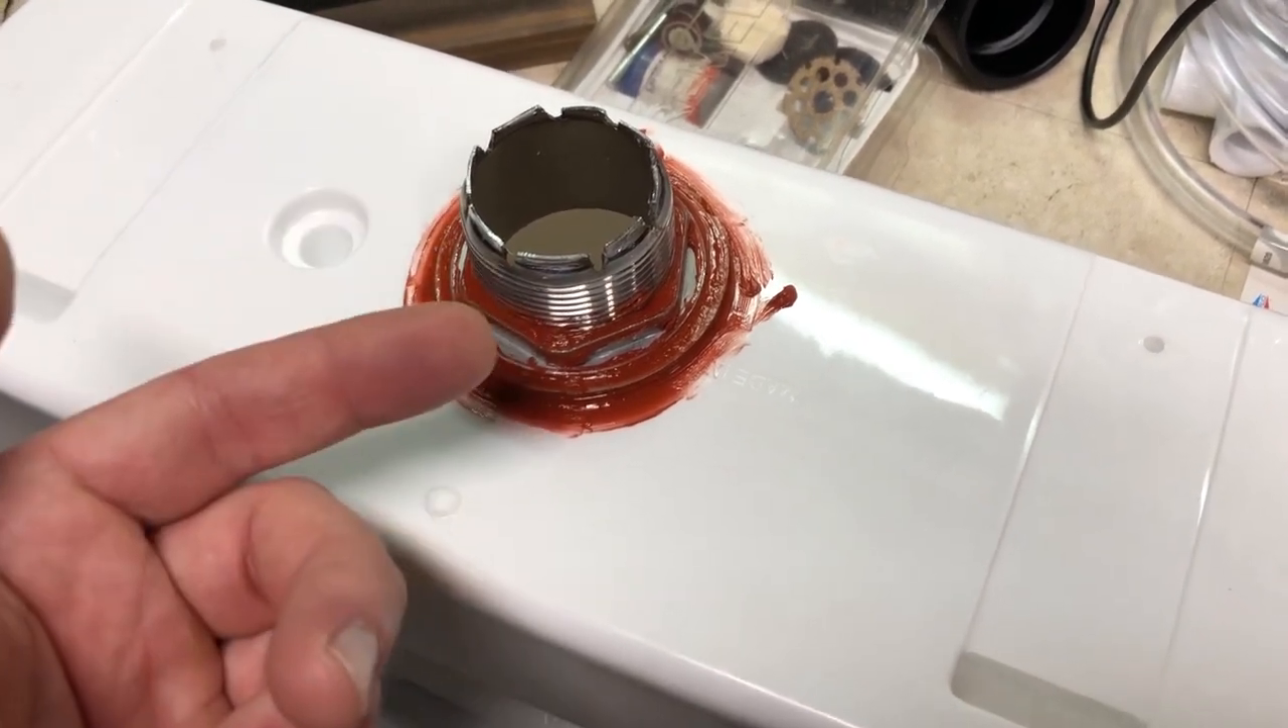All right, so I have the drain attached now and I went ahead and silicone the heck out of it.